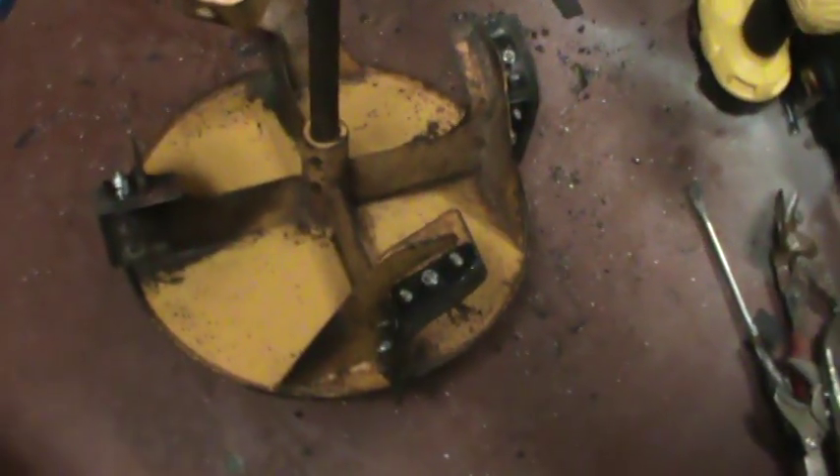This is my almost complete impeller kit installed. I installed it with my impeller out of the machine obviously as you can see.